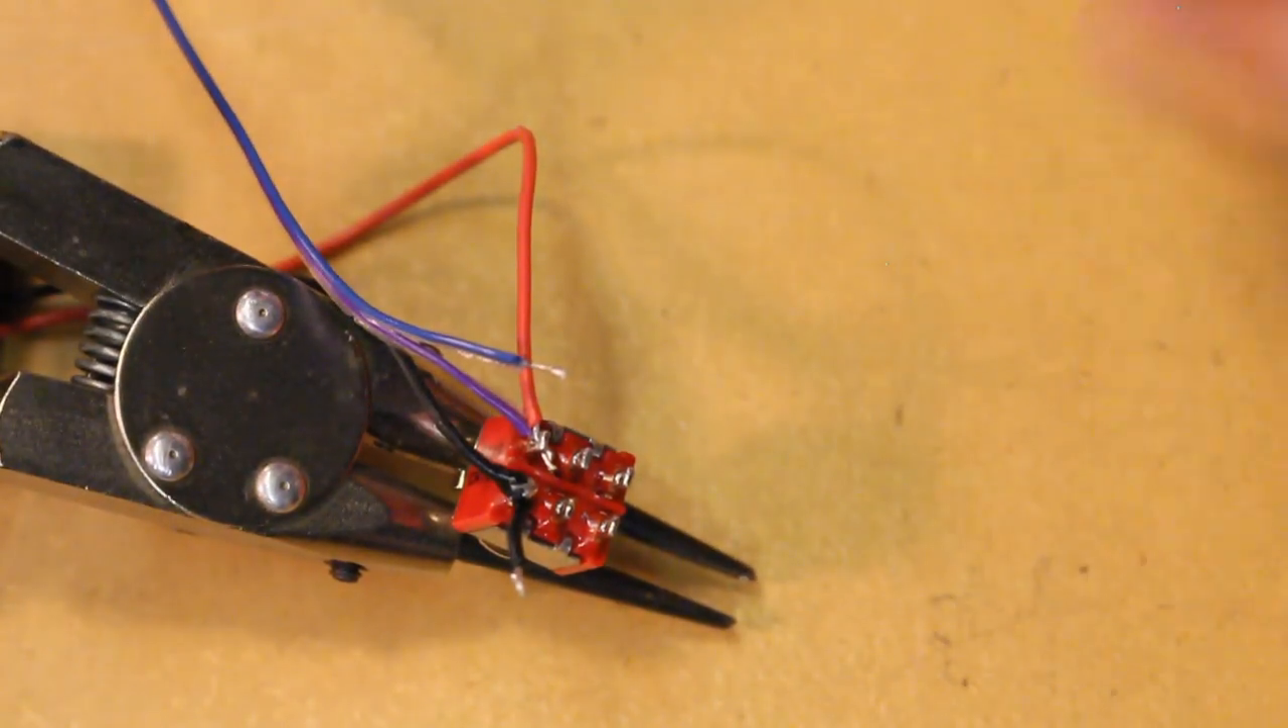Okay, so we've pre -prepped our switch here and soldered on some connections, and now let's solder it on to the toggle switch.